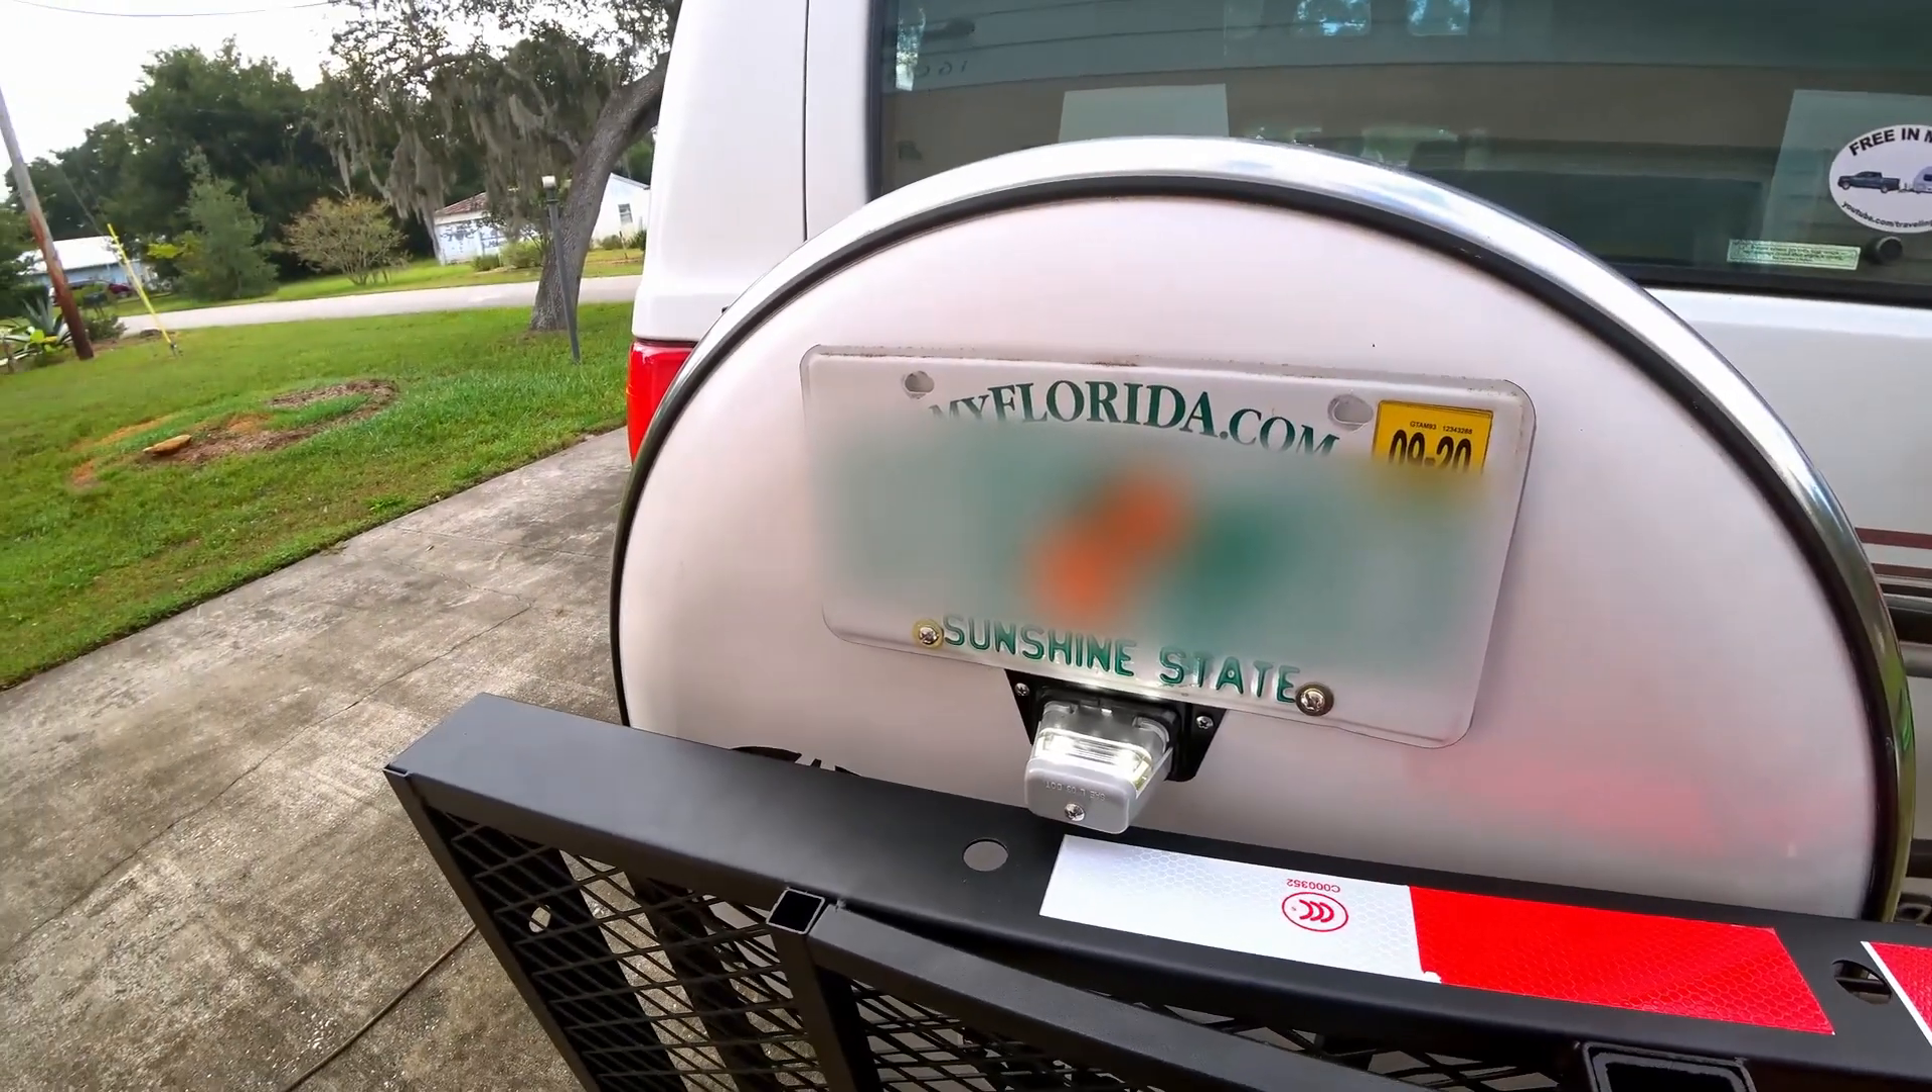But all set, we've got our license plate up where if they stop us, they say, I can see your license plate.